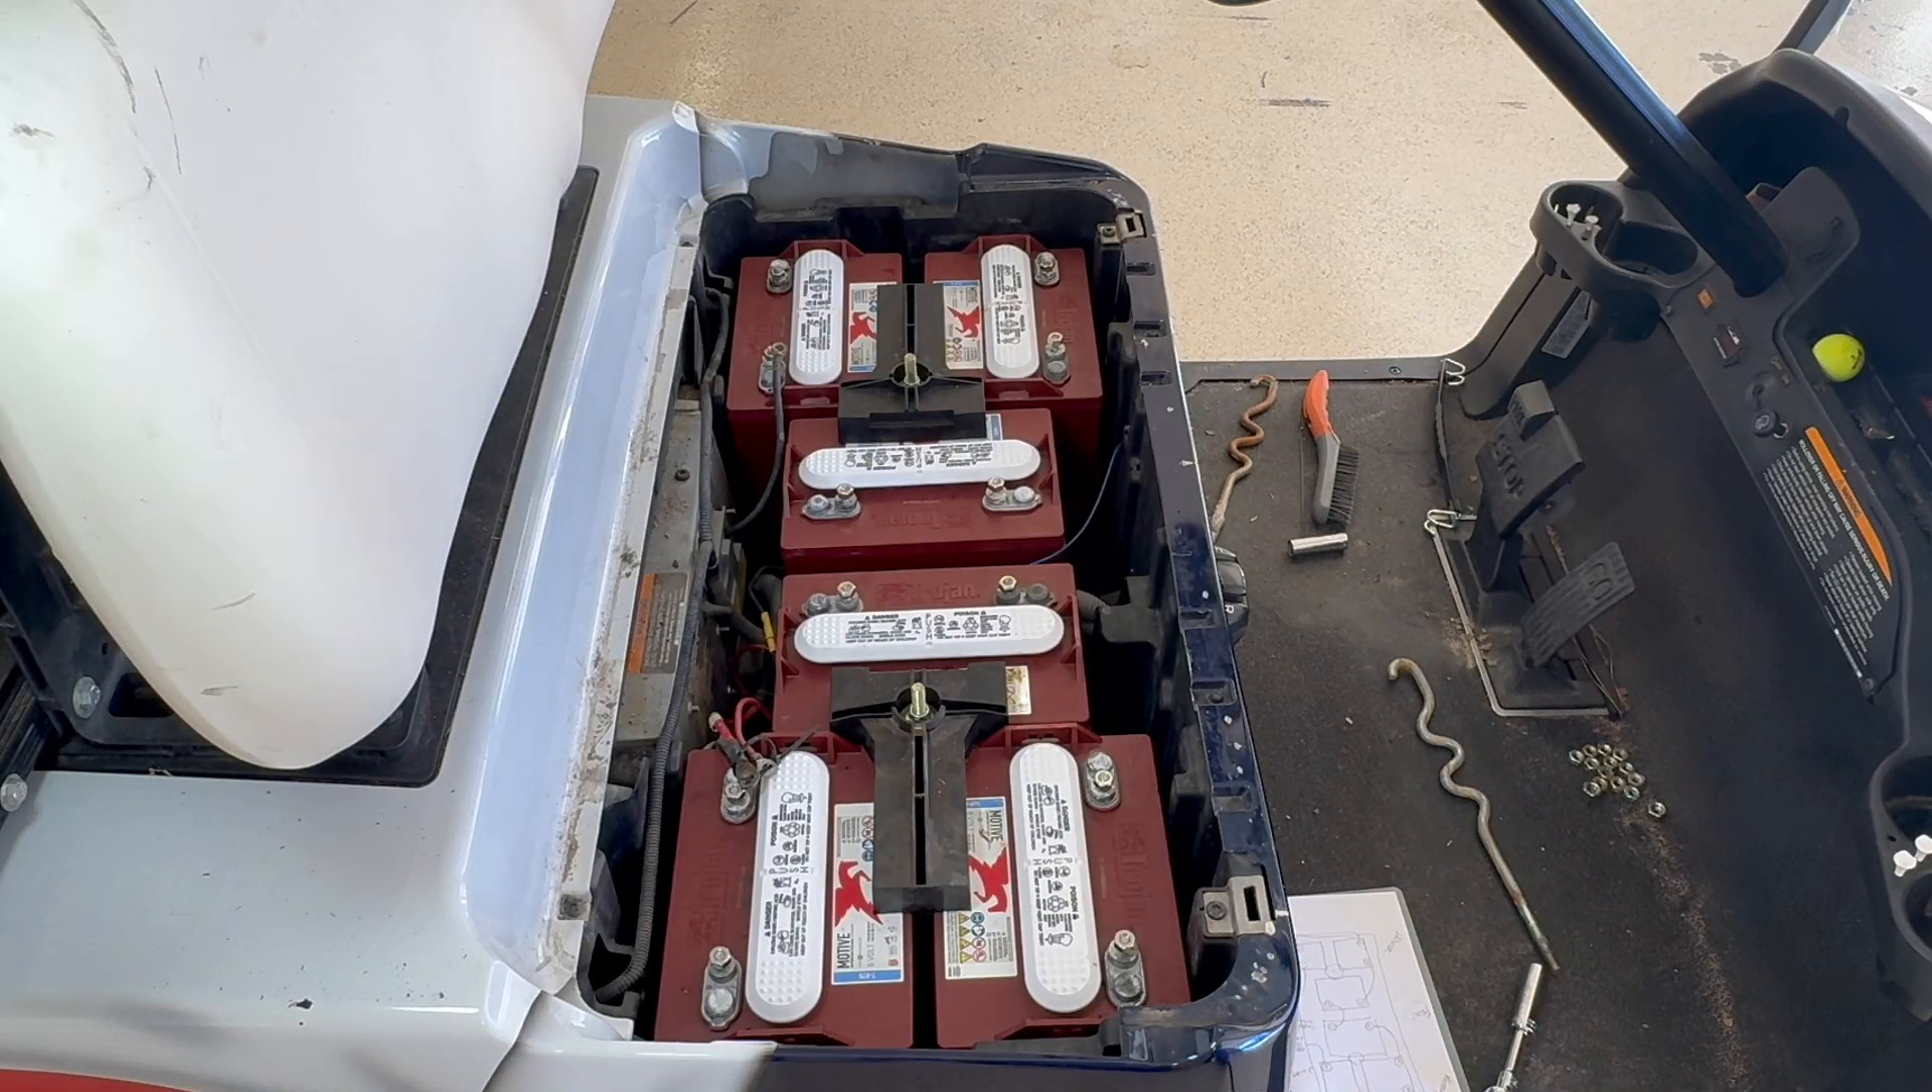Okay, so both of these clamps are in holding down all six batteries.